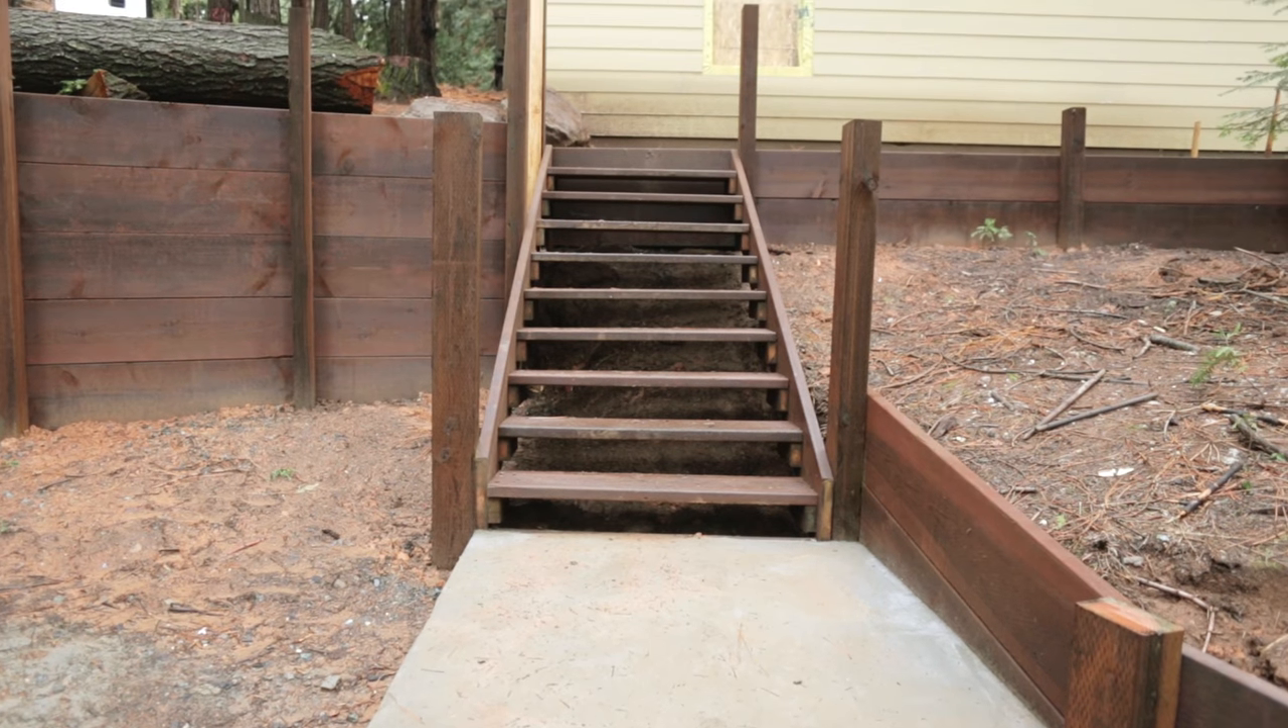A new staircase has also been built and is just about complete.